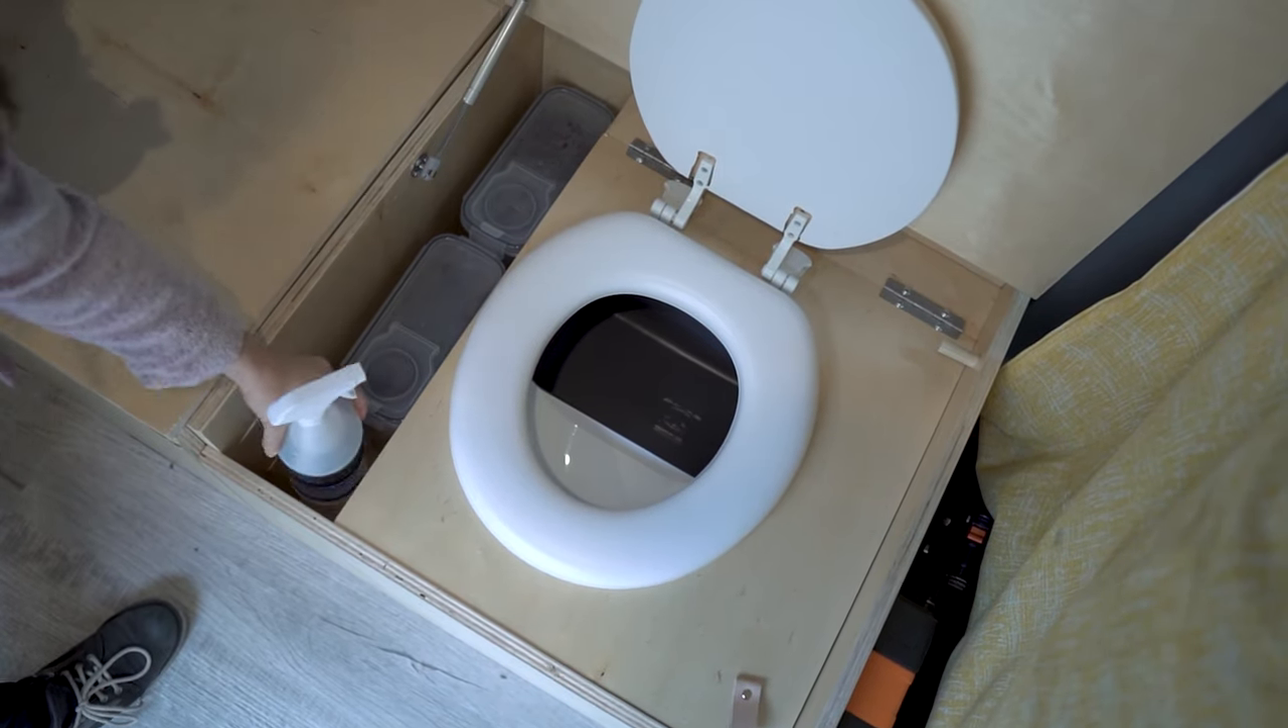With the toilet secured in the van we used cereal containers to hold the peat moss for composting and a bottle of vinegar and water solution to use as disinfectant. They fit neatly into the side compartment with some toilet paper.